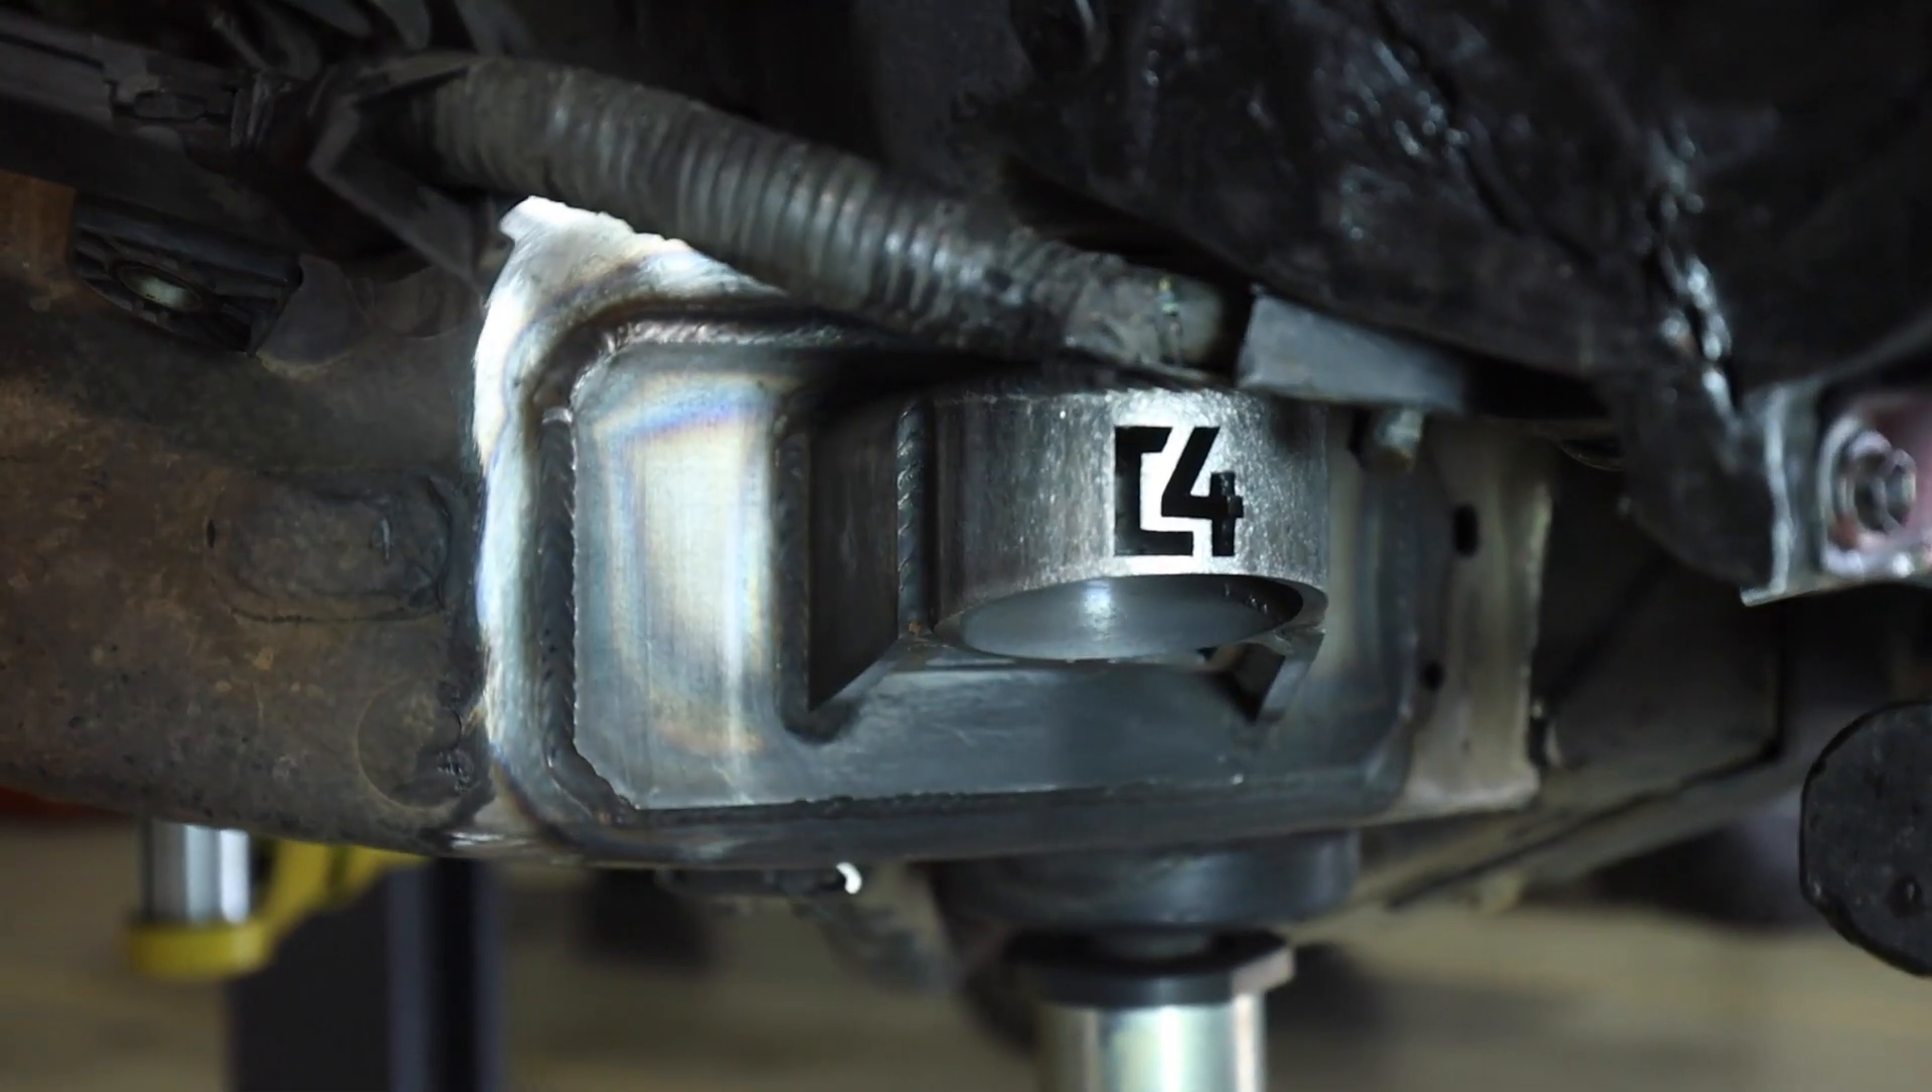We've got our body mount completely welded all finished up.